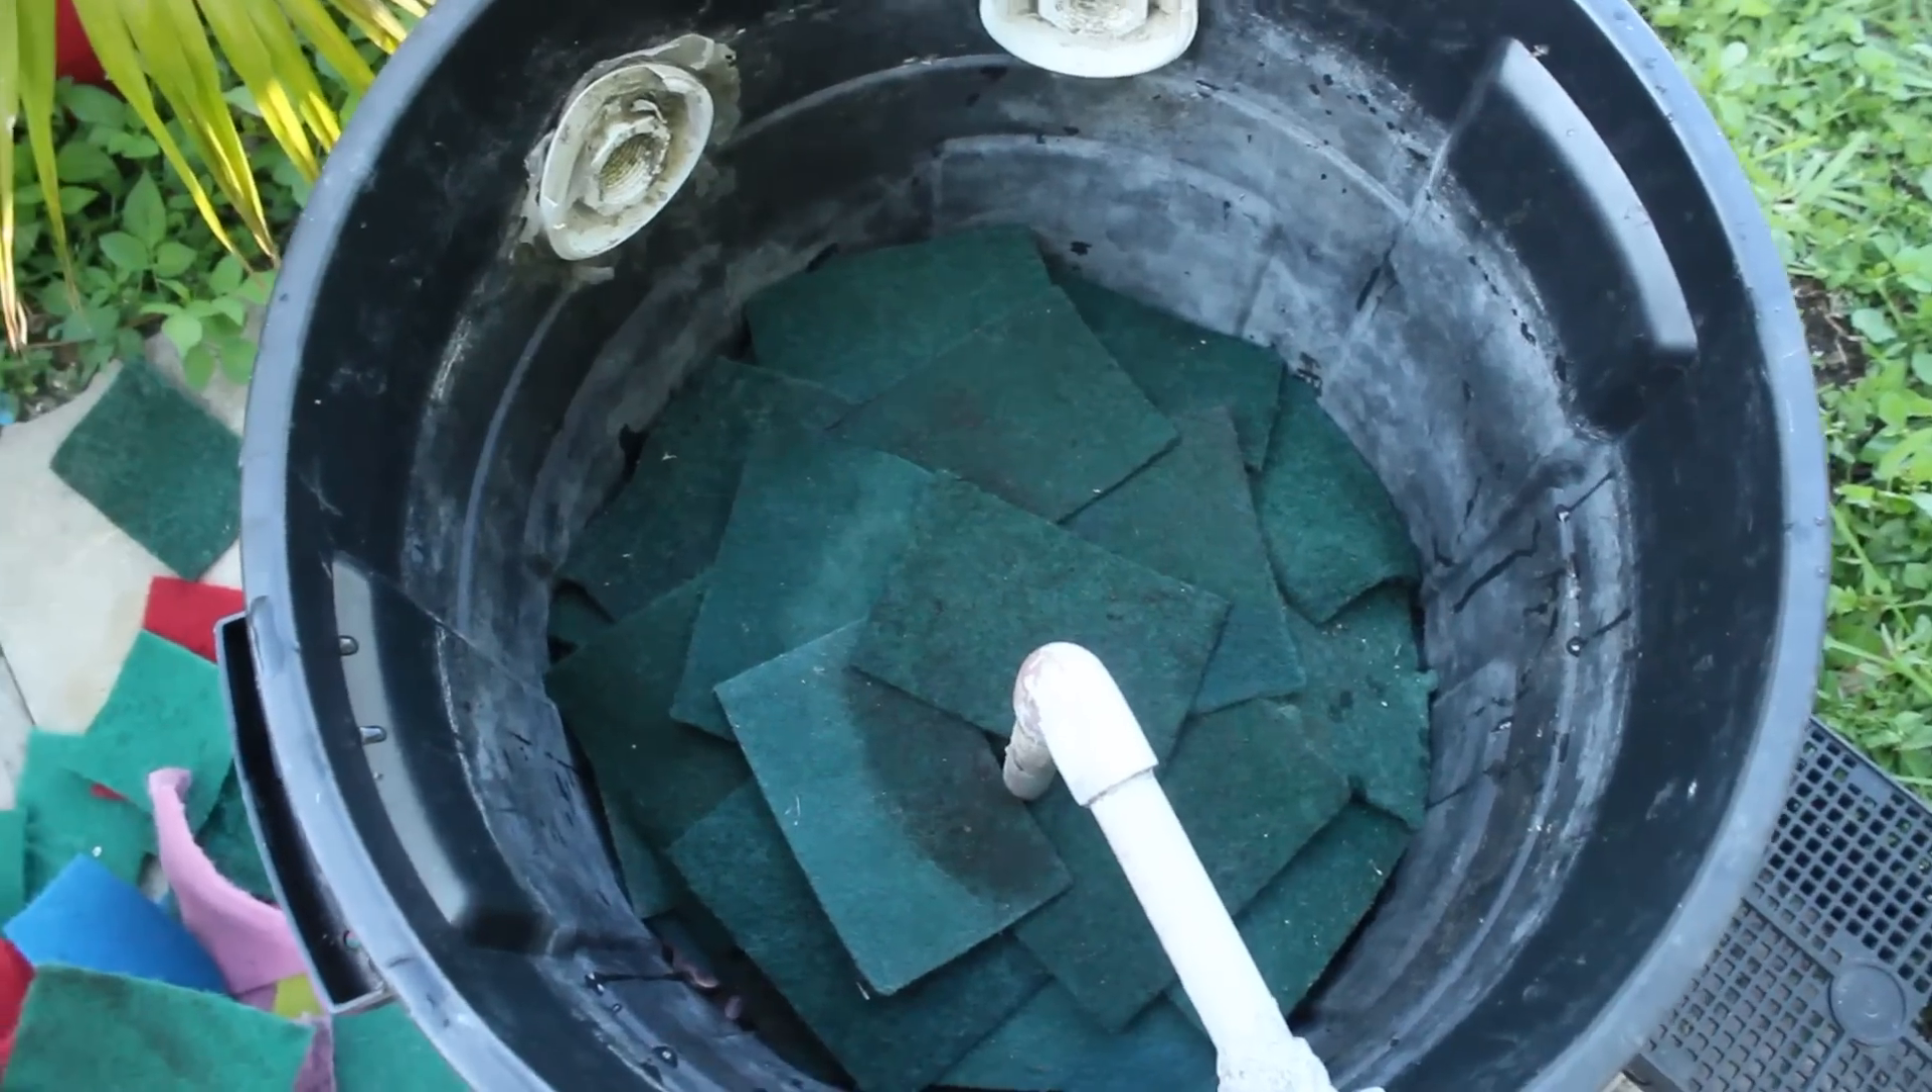Okay so I've added a couple of layers of sponges.